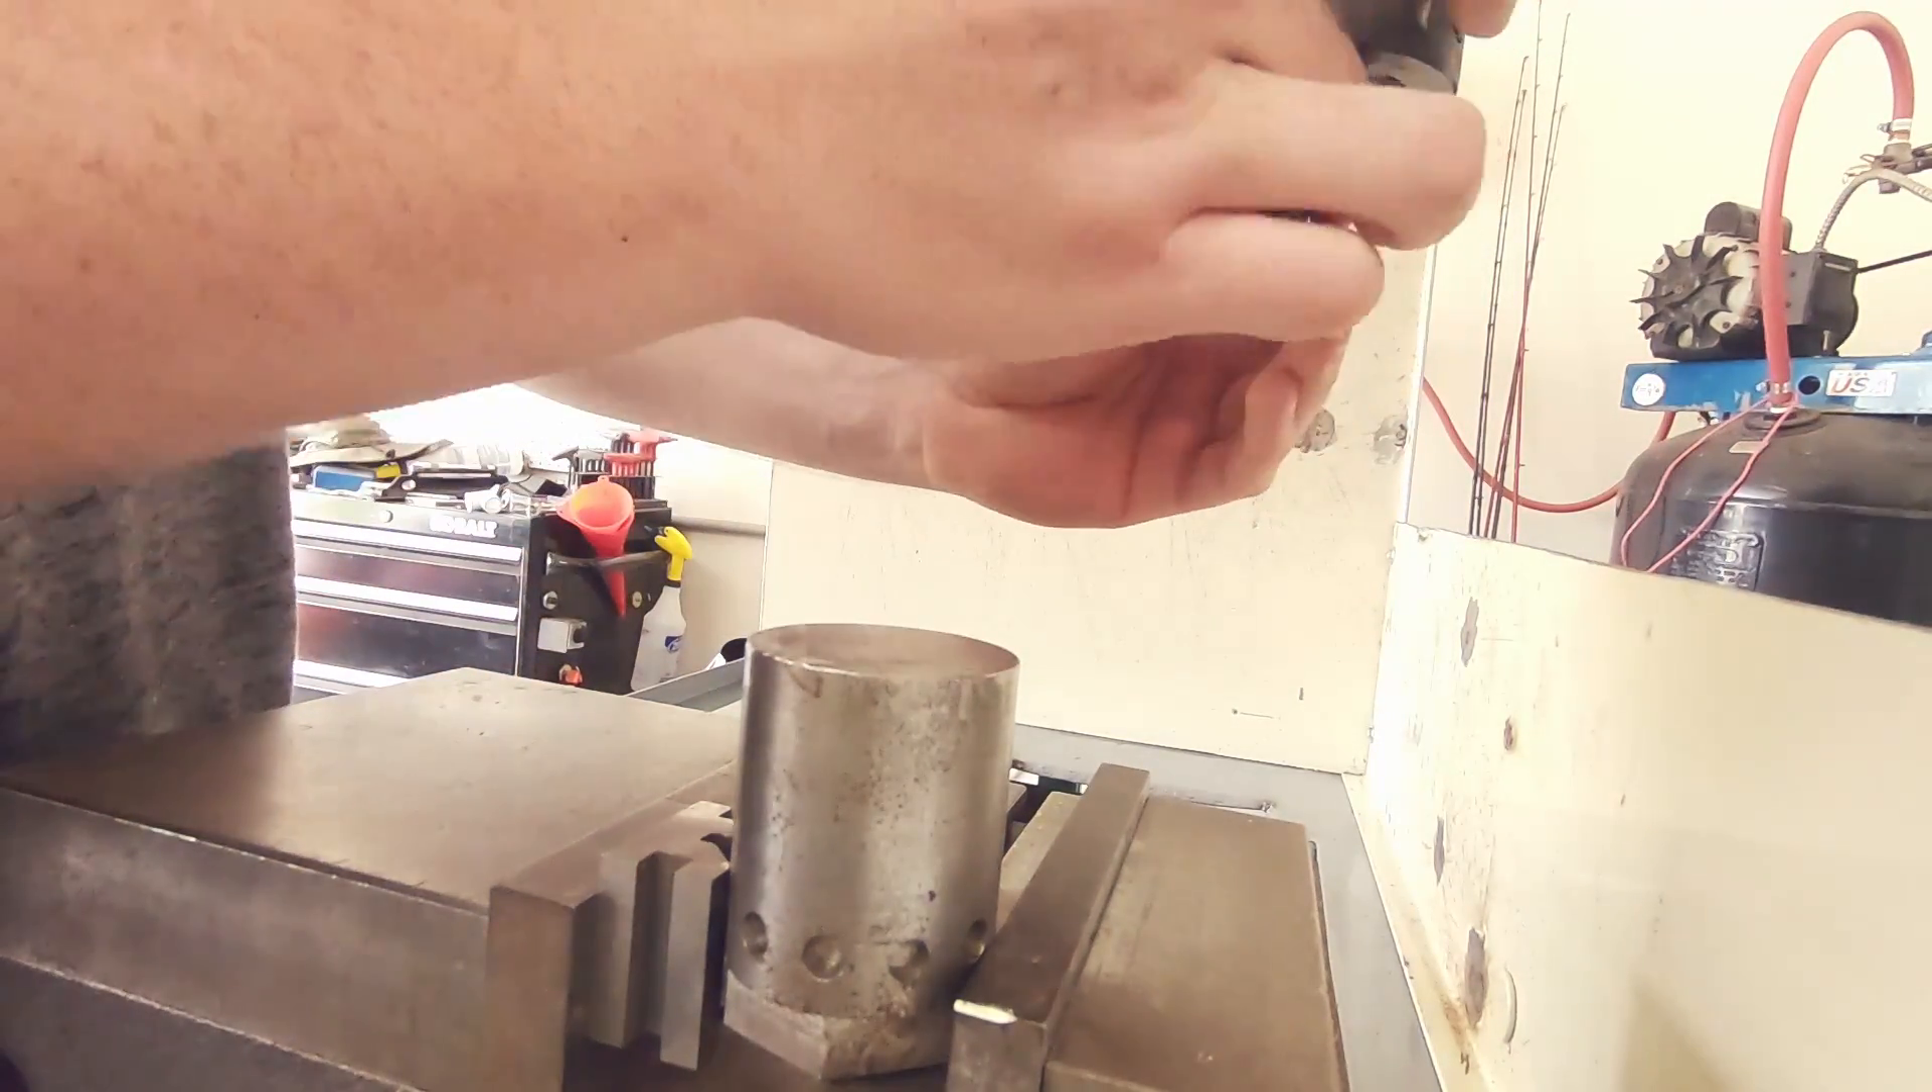All right so I got my piece of stock fit in there.